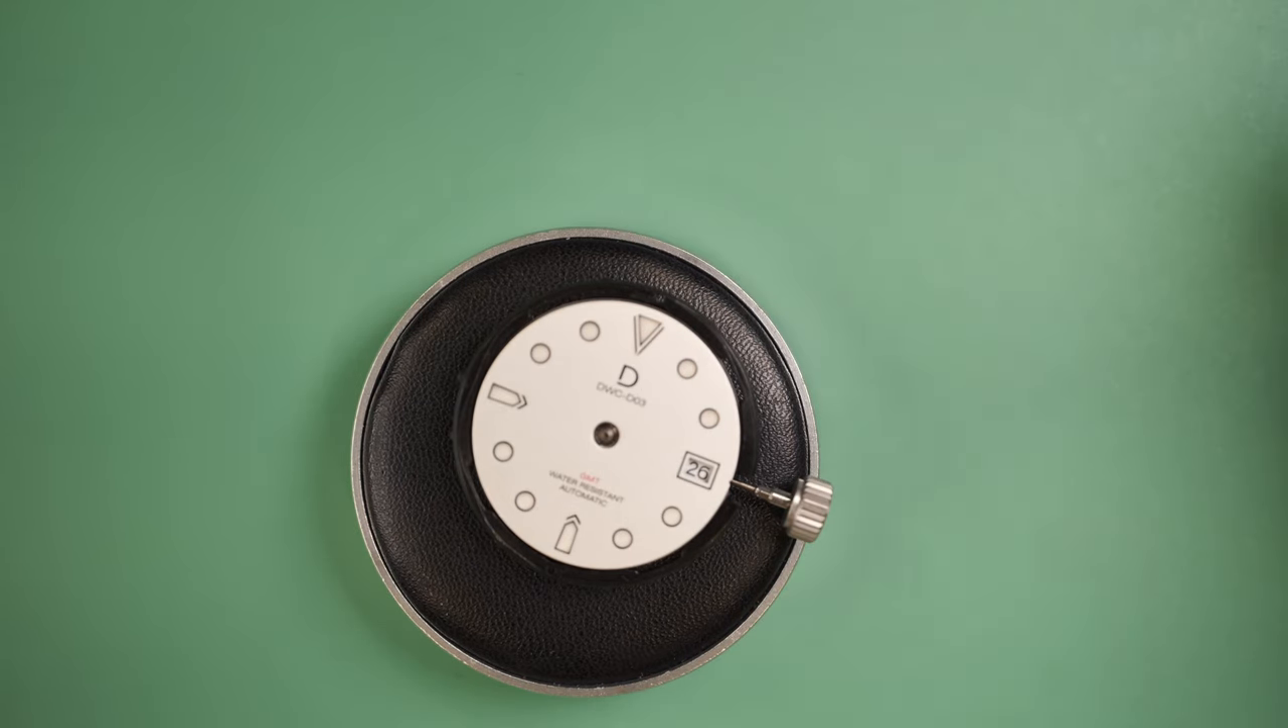And there we are, we've installed the movement into our movement holder.